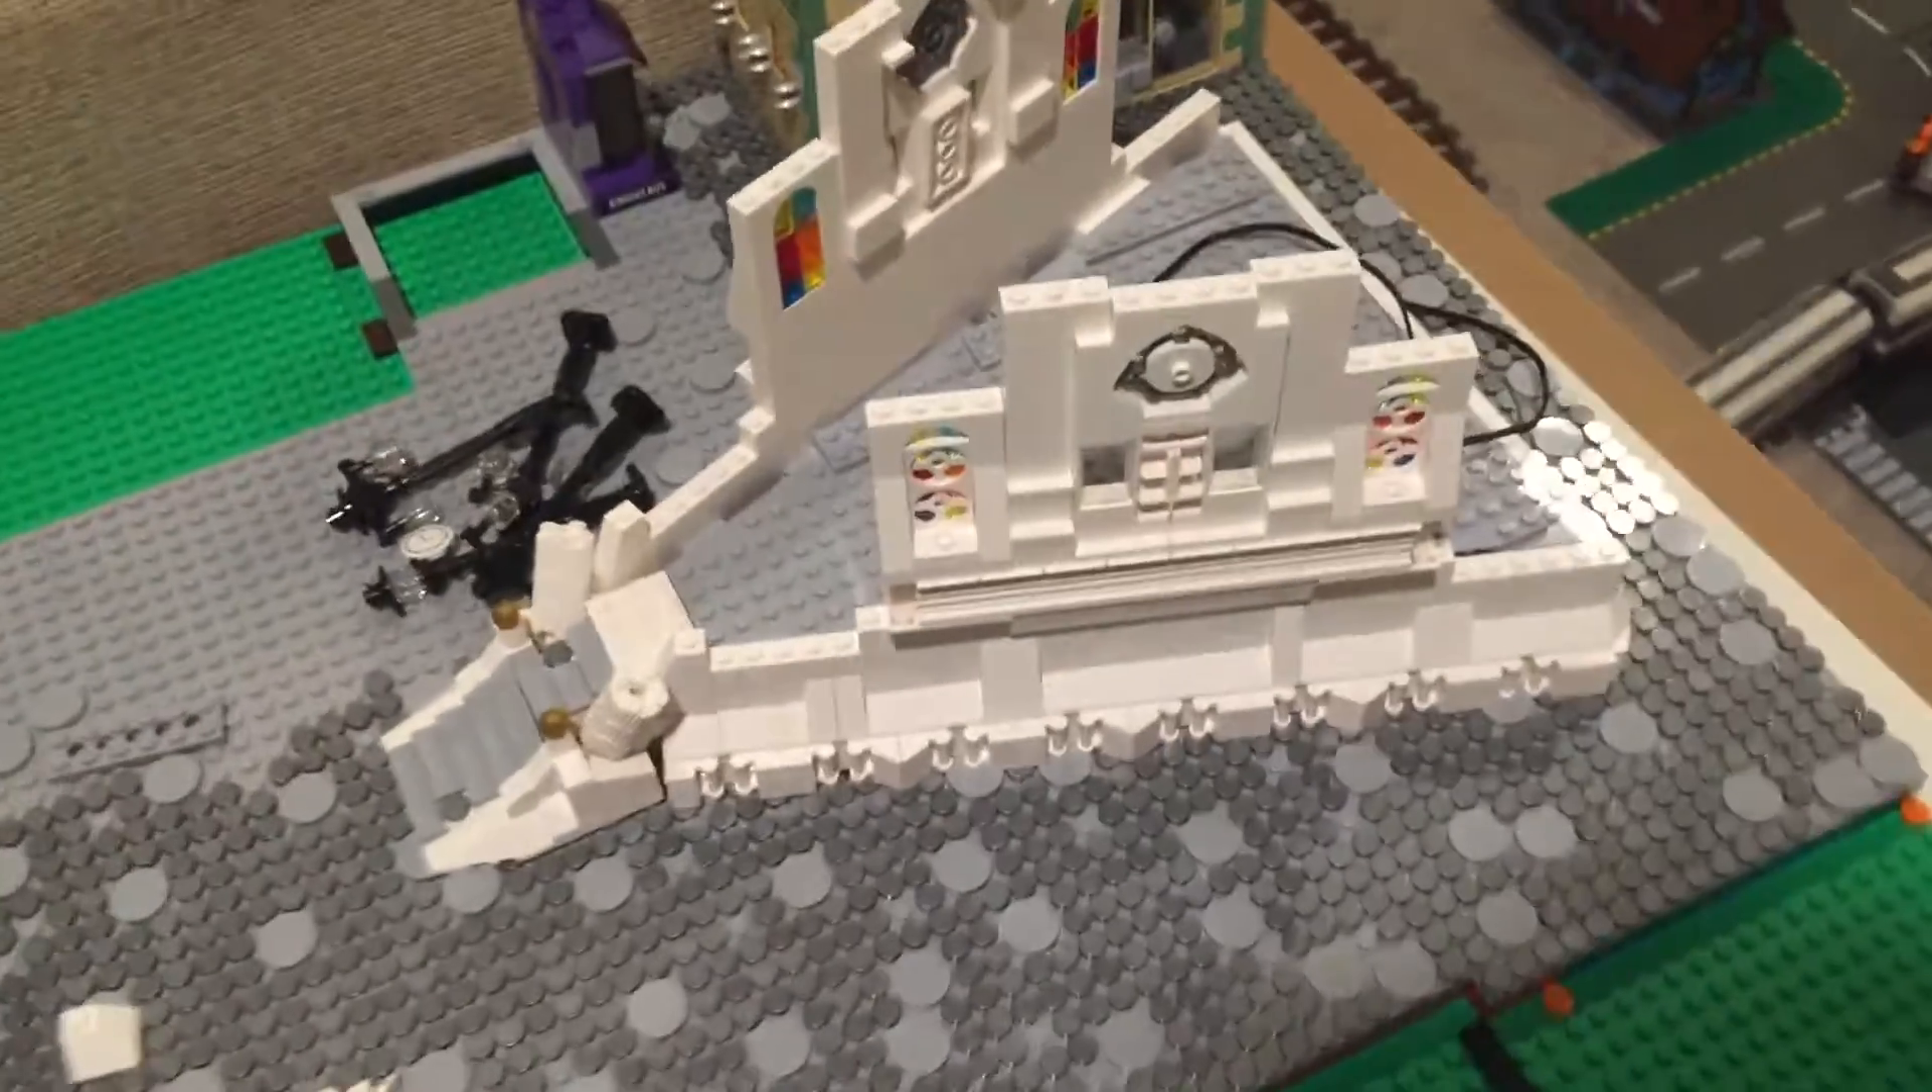And as you guys can see, I have two walls that are up, and I can give you a better look at those.